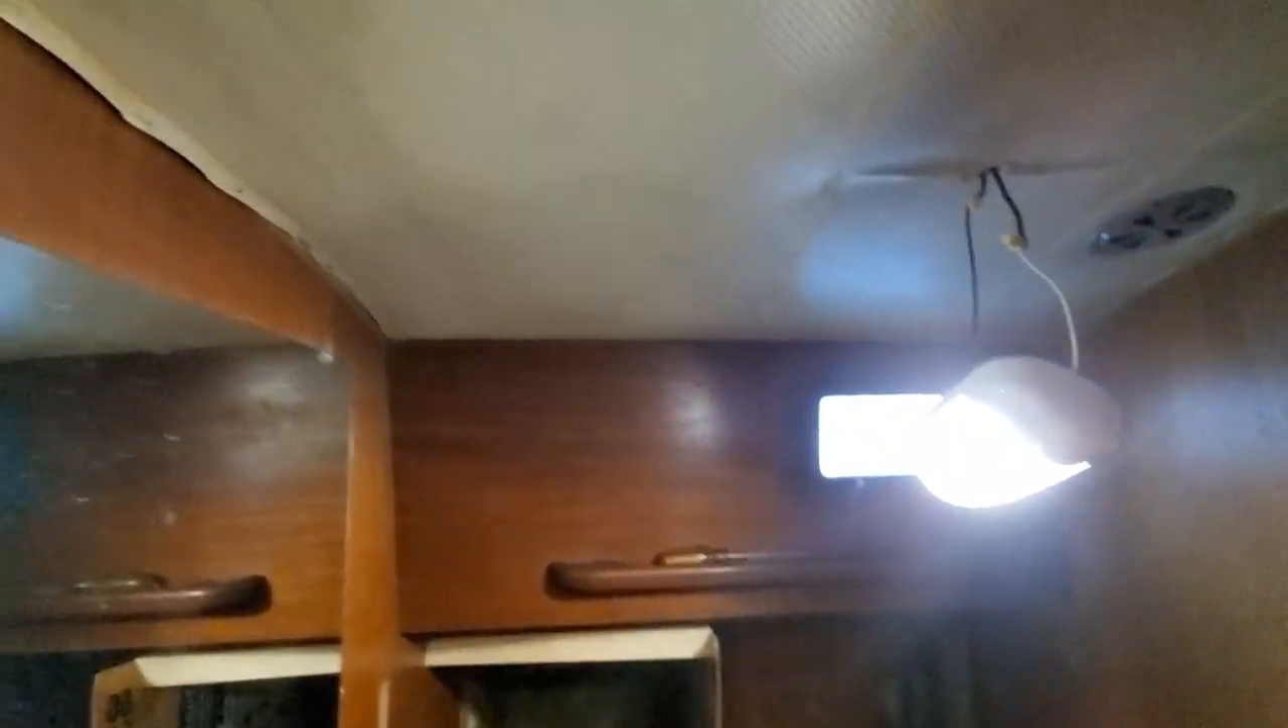I got the fixture taken down because i'm working on getting the top out of here.